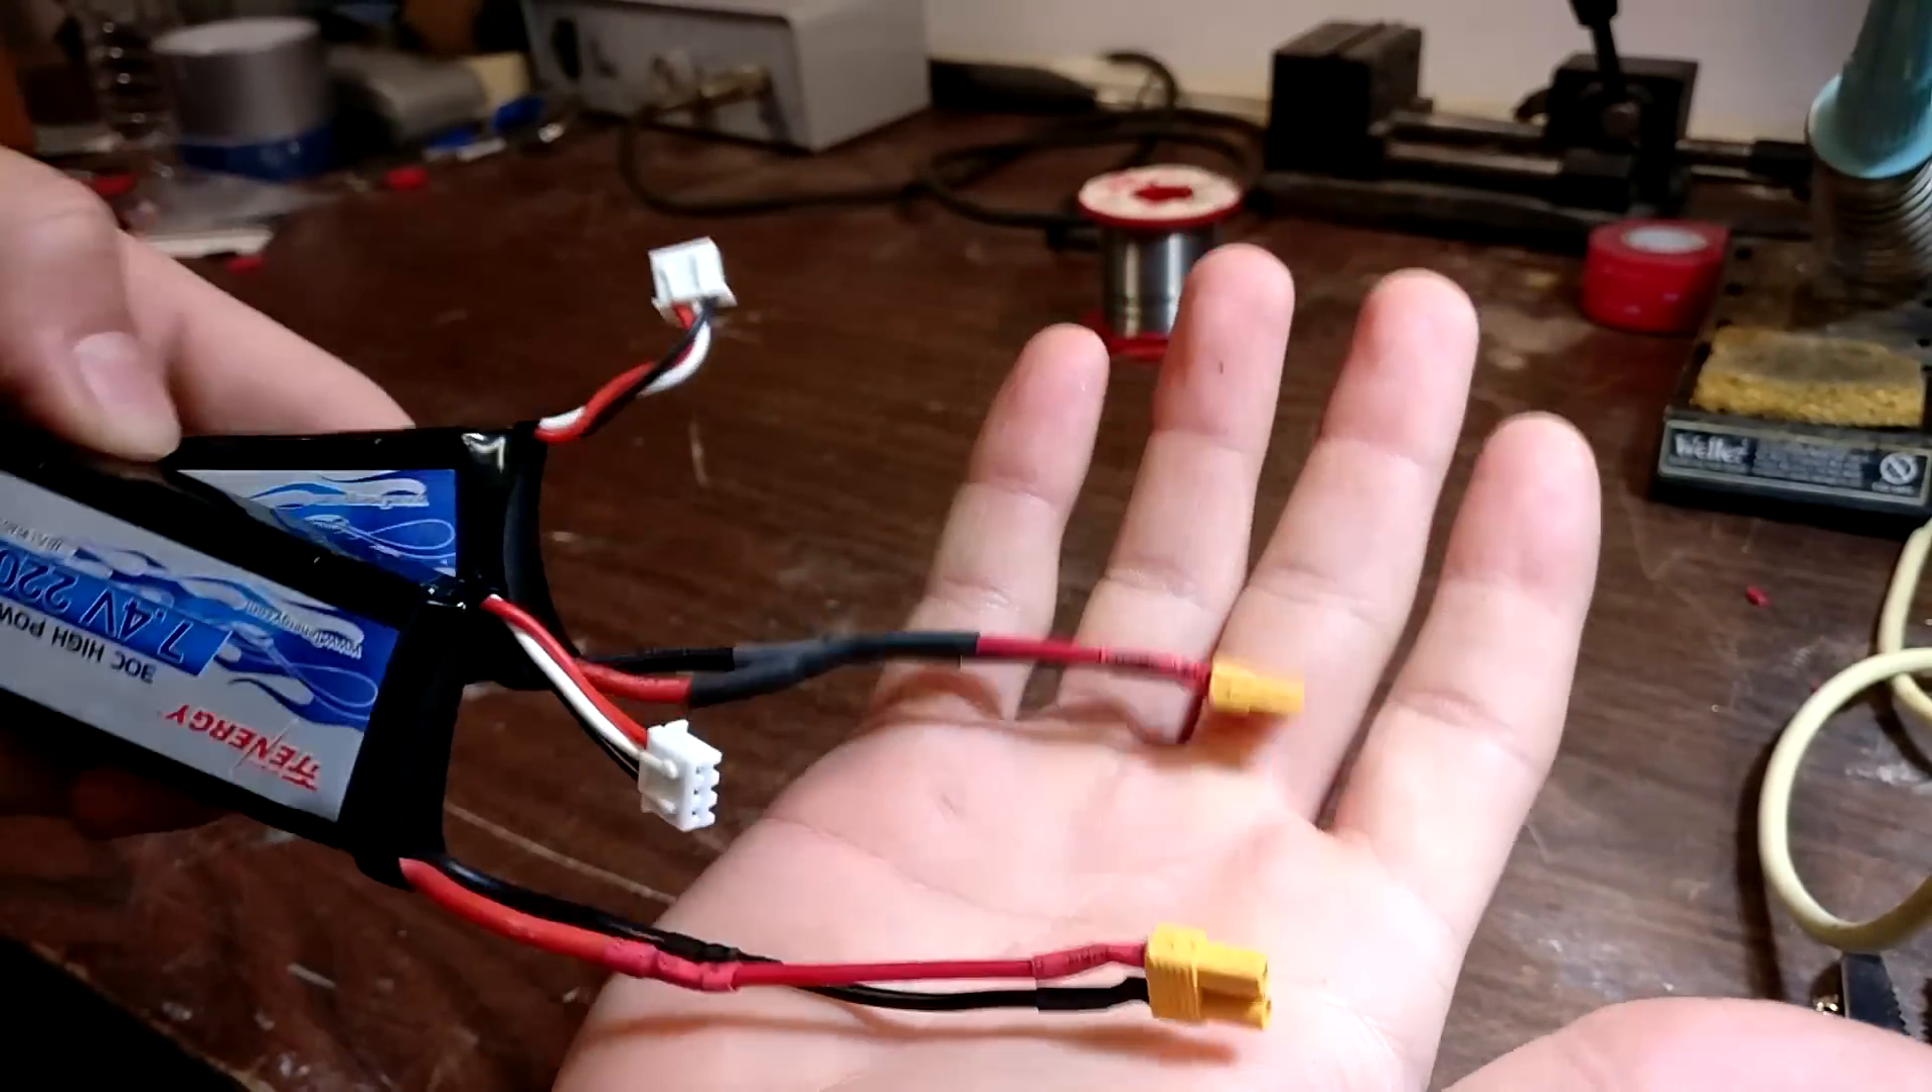Now that we have completed the surgery for the batteries, we've attached the XT30 connectors. You can see they're both on.